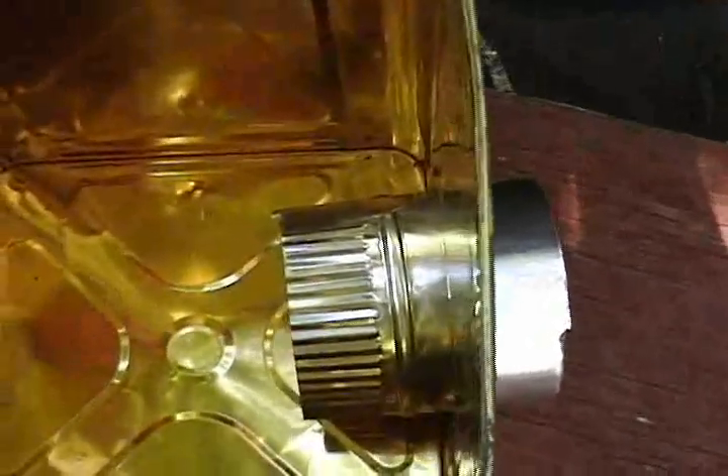The four inch piece of stove pipe is inserted into the can with the crimped edge towards the inside.